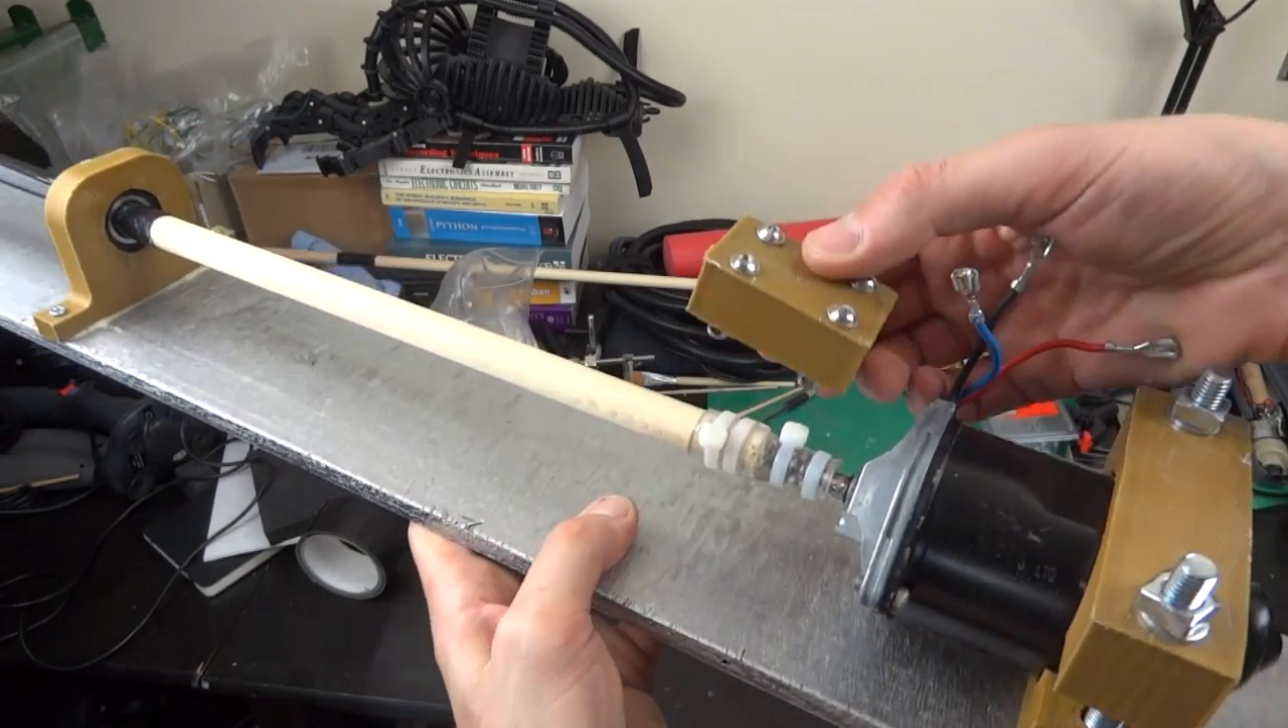Right so if you can see that among all the other junk on the table and we've now got the whole assembly put together so there's my motor with its bracket.